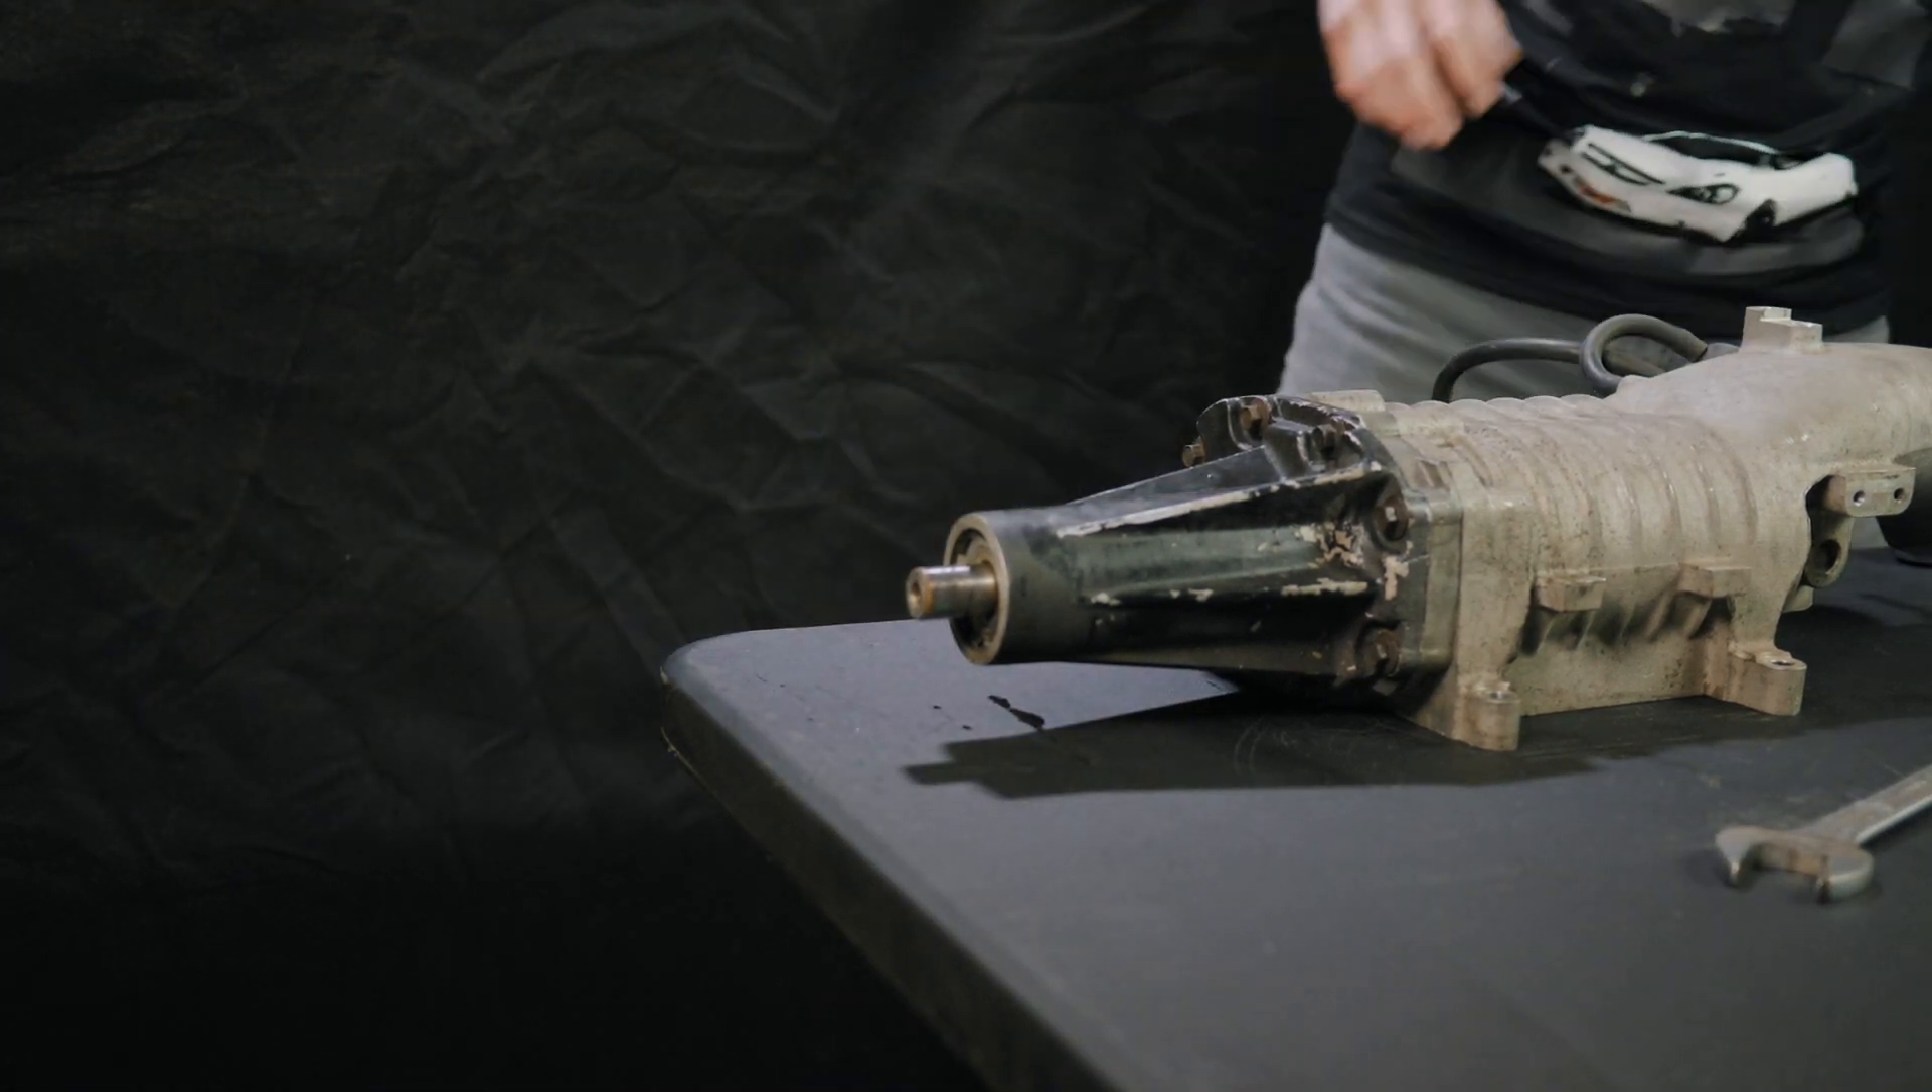Just work the hub or the pulley off the hub and there you are the stock pulley is now removed.